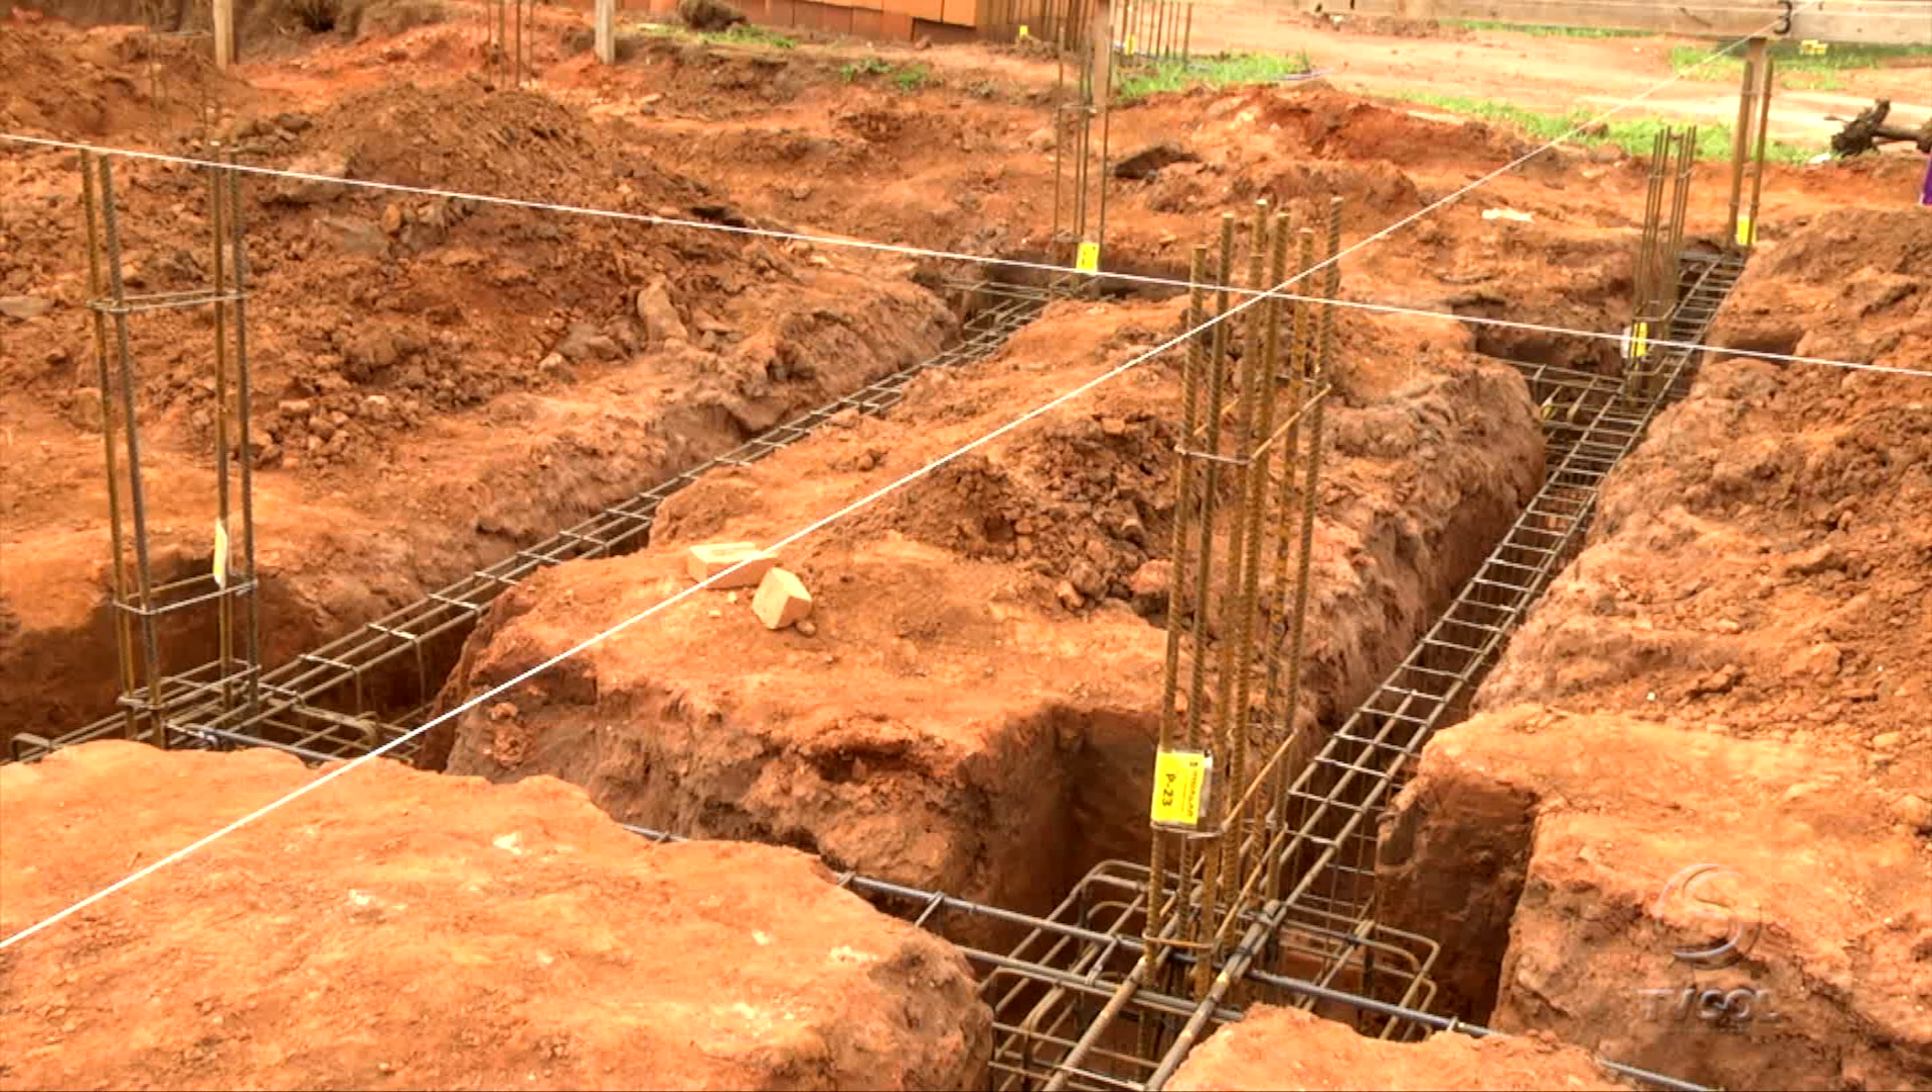Então, como podem ver, as linhas já estão esticadas, a ferragem colocada no lugar com as etiquetas no devido ponto.